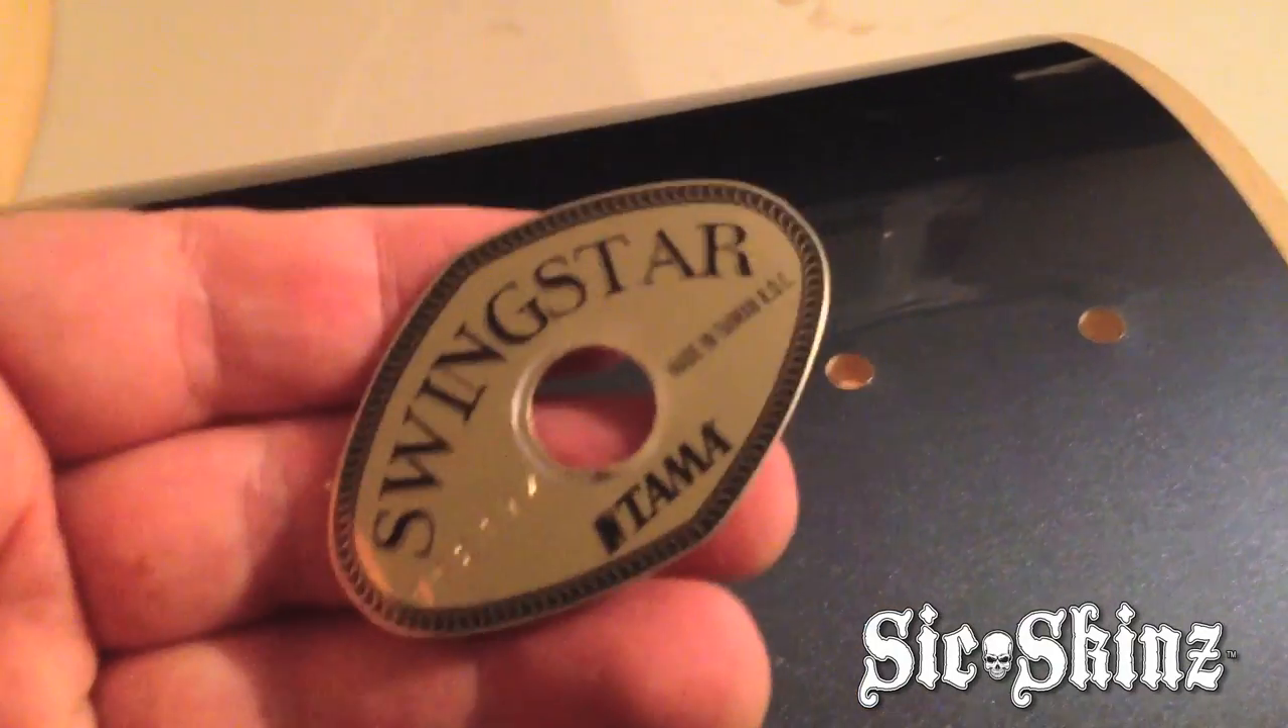The badge has been successfully removed with no damage.